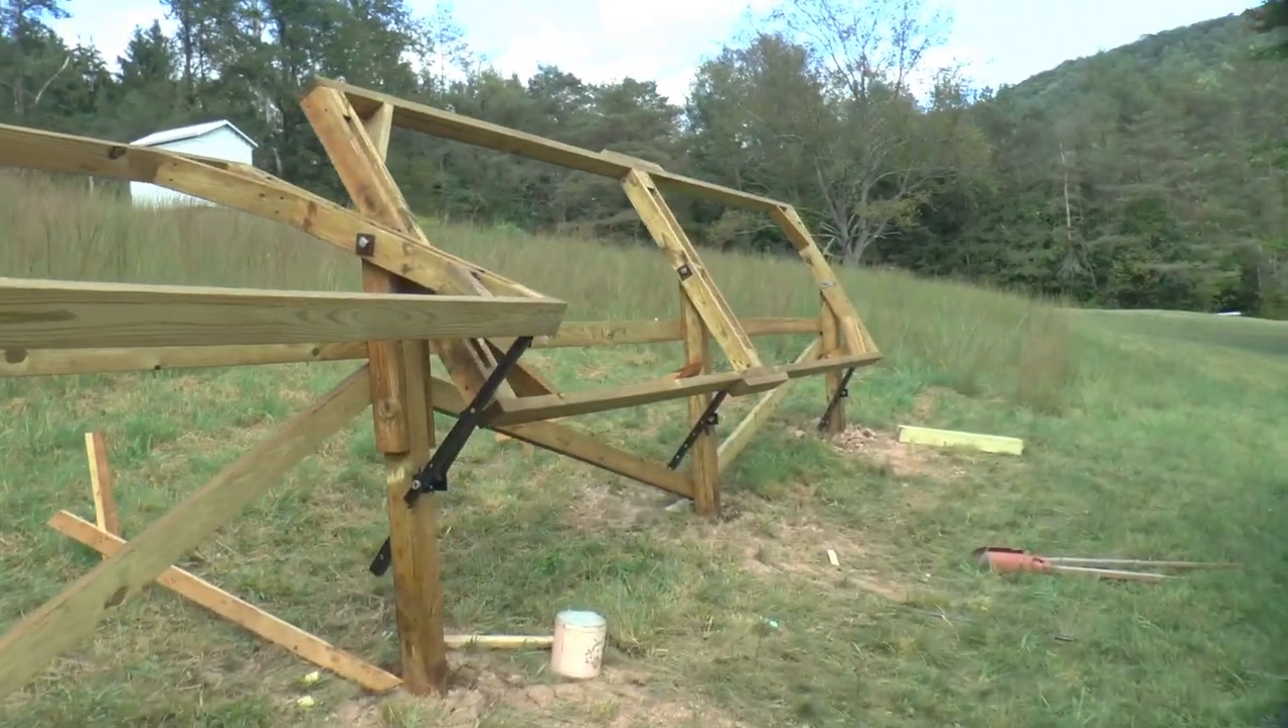And we're just about ready to put some panels on.